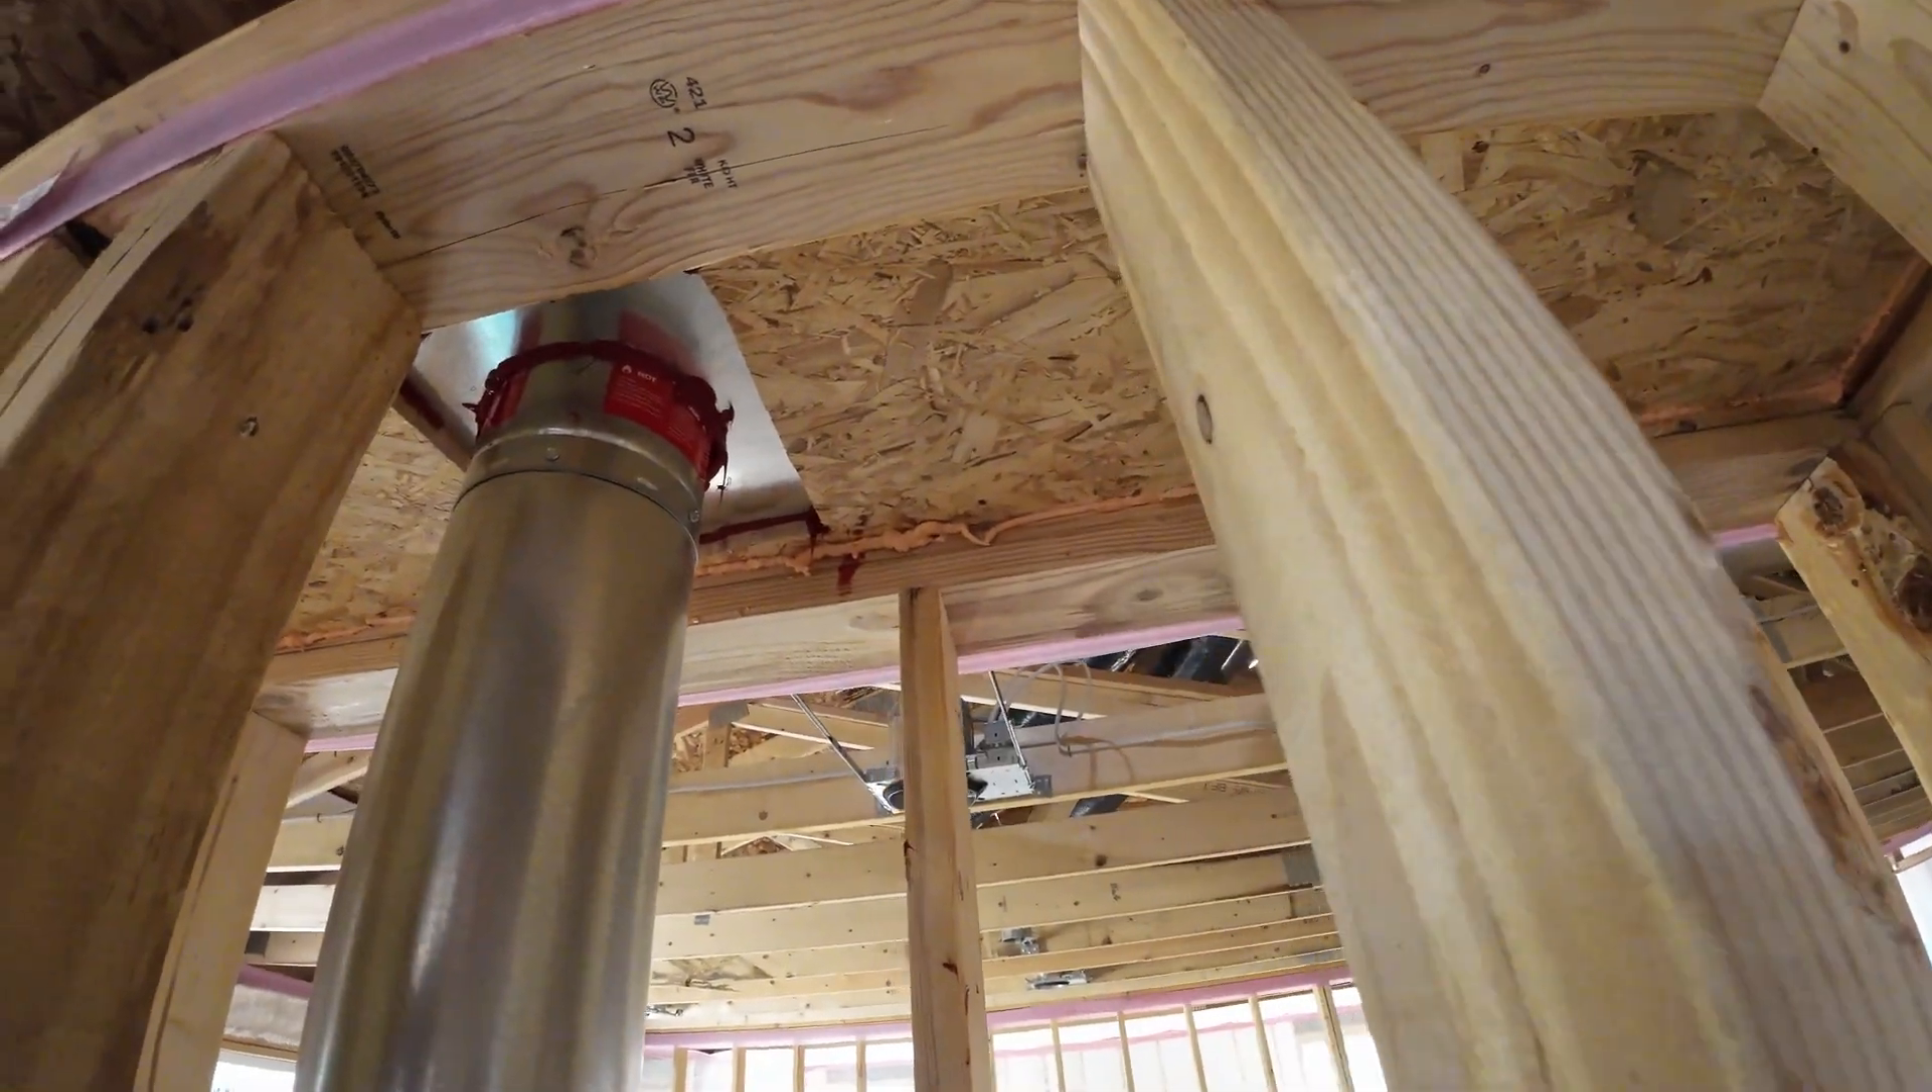They've installed OSB between the house and the ventilated attic space here.